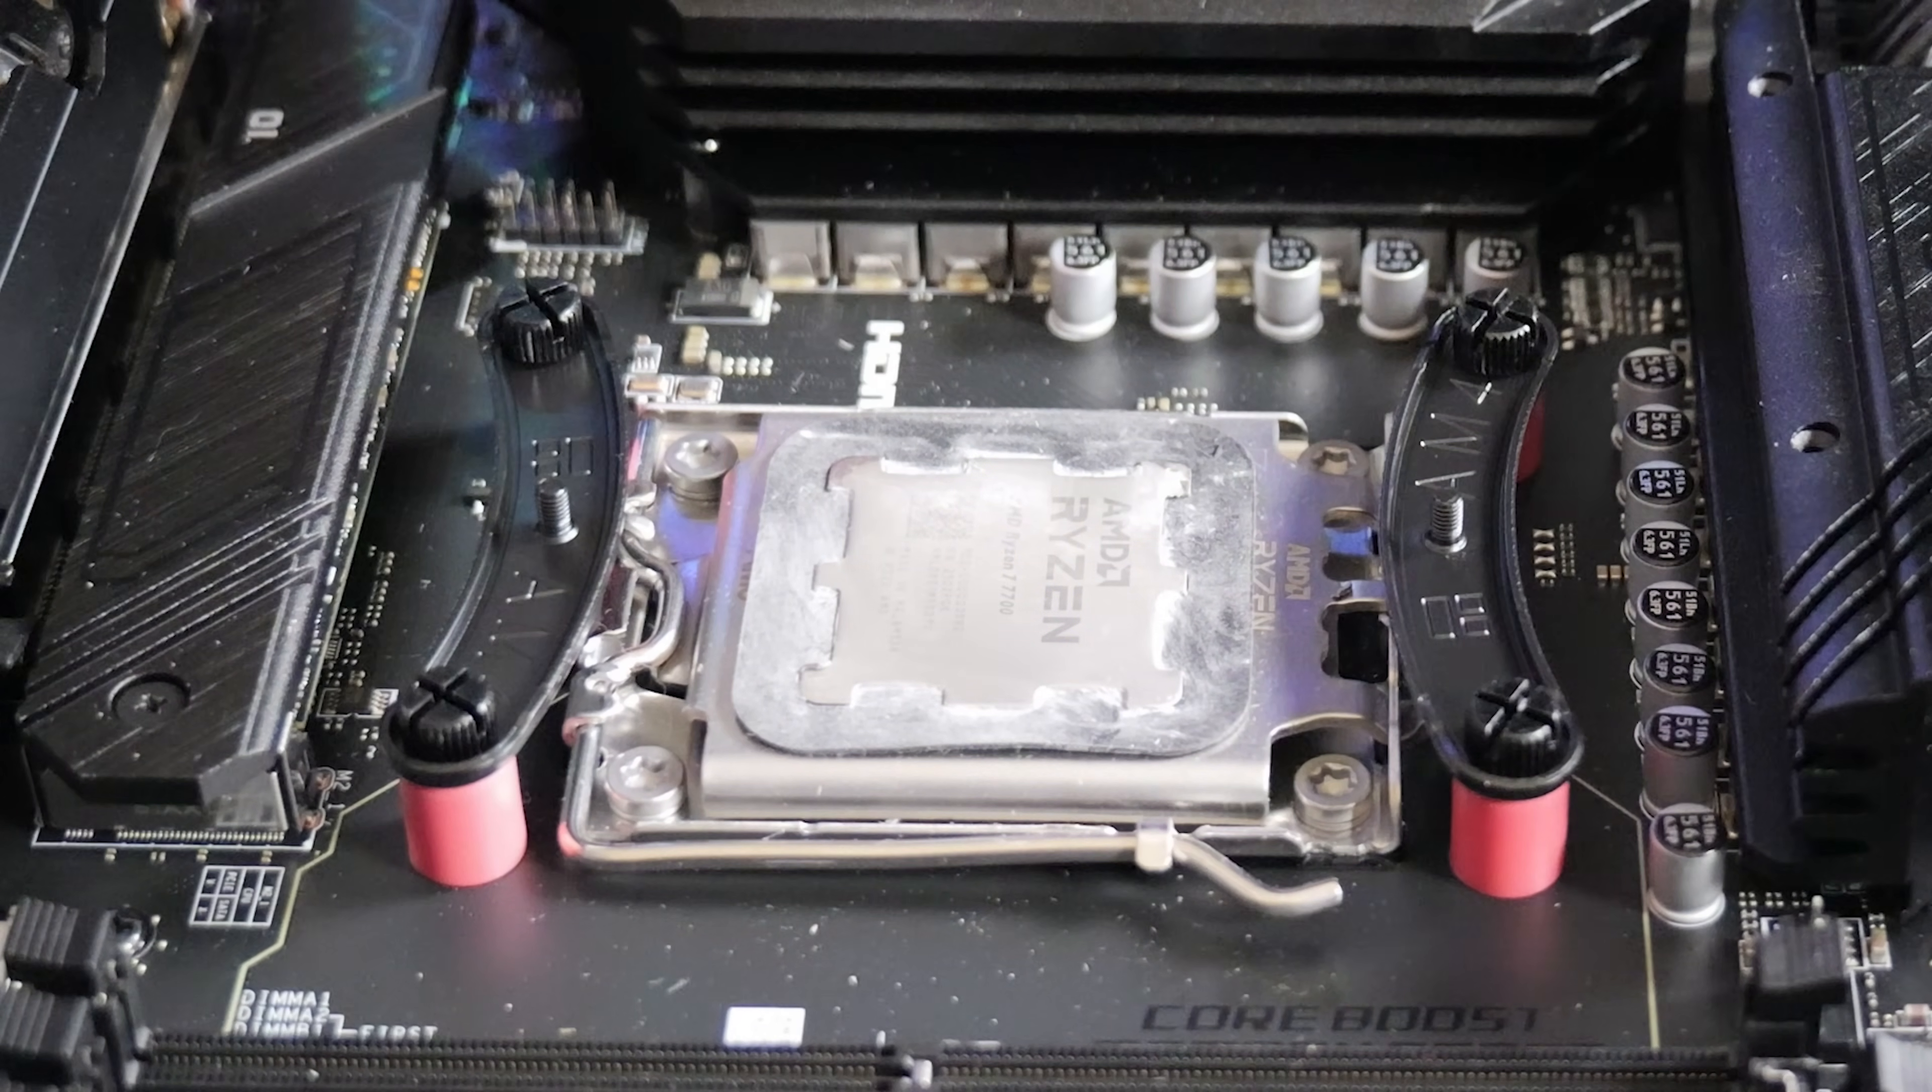So that's it for the actual brackets for the motherboard.